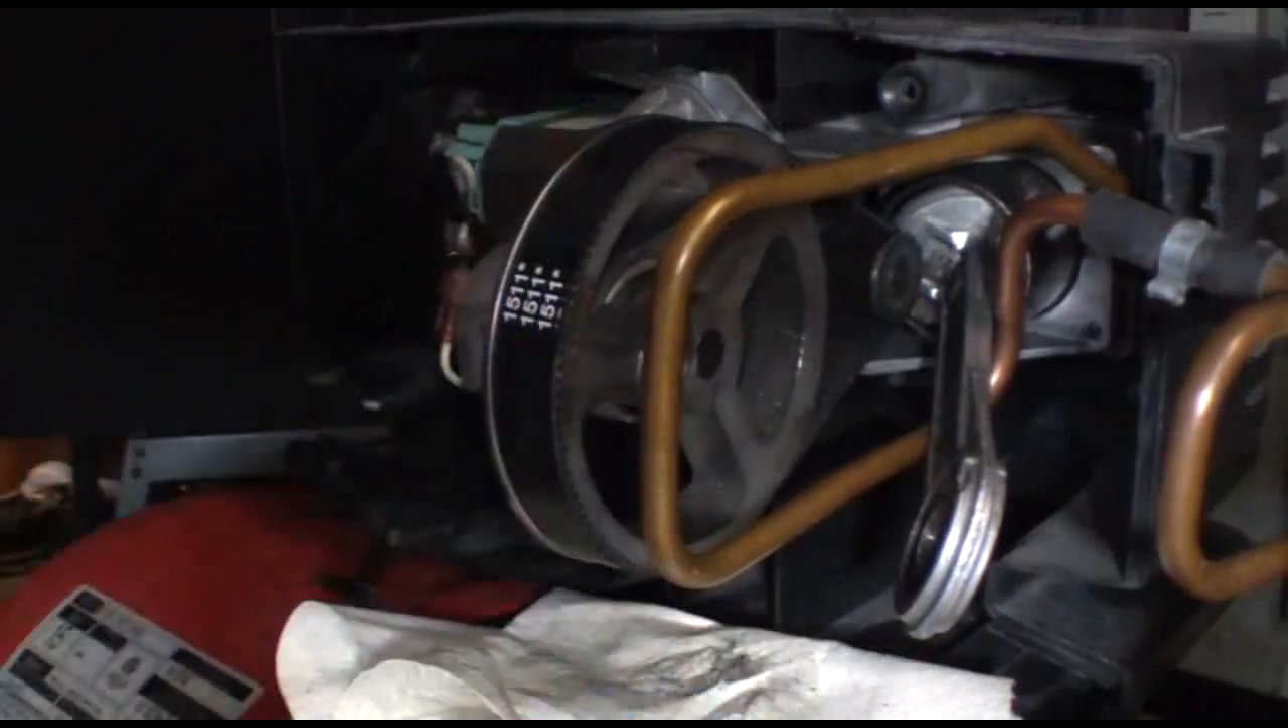Alright, so the belt is on. As you can see, this is the new belt.